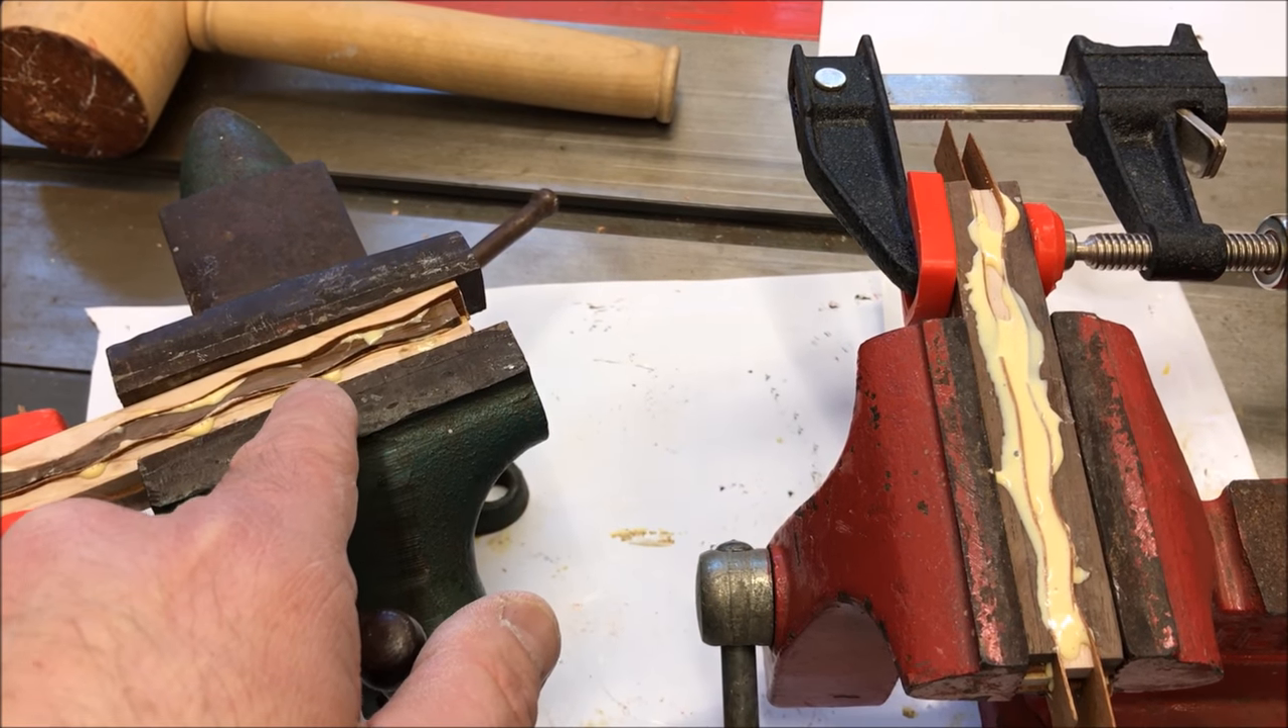I've gone ahead and made the cuts on my blank and I've inserted the laminate between the slices once again alternating slices and I've got them glued up and drying.